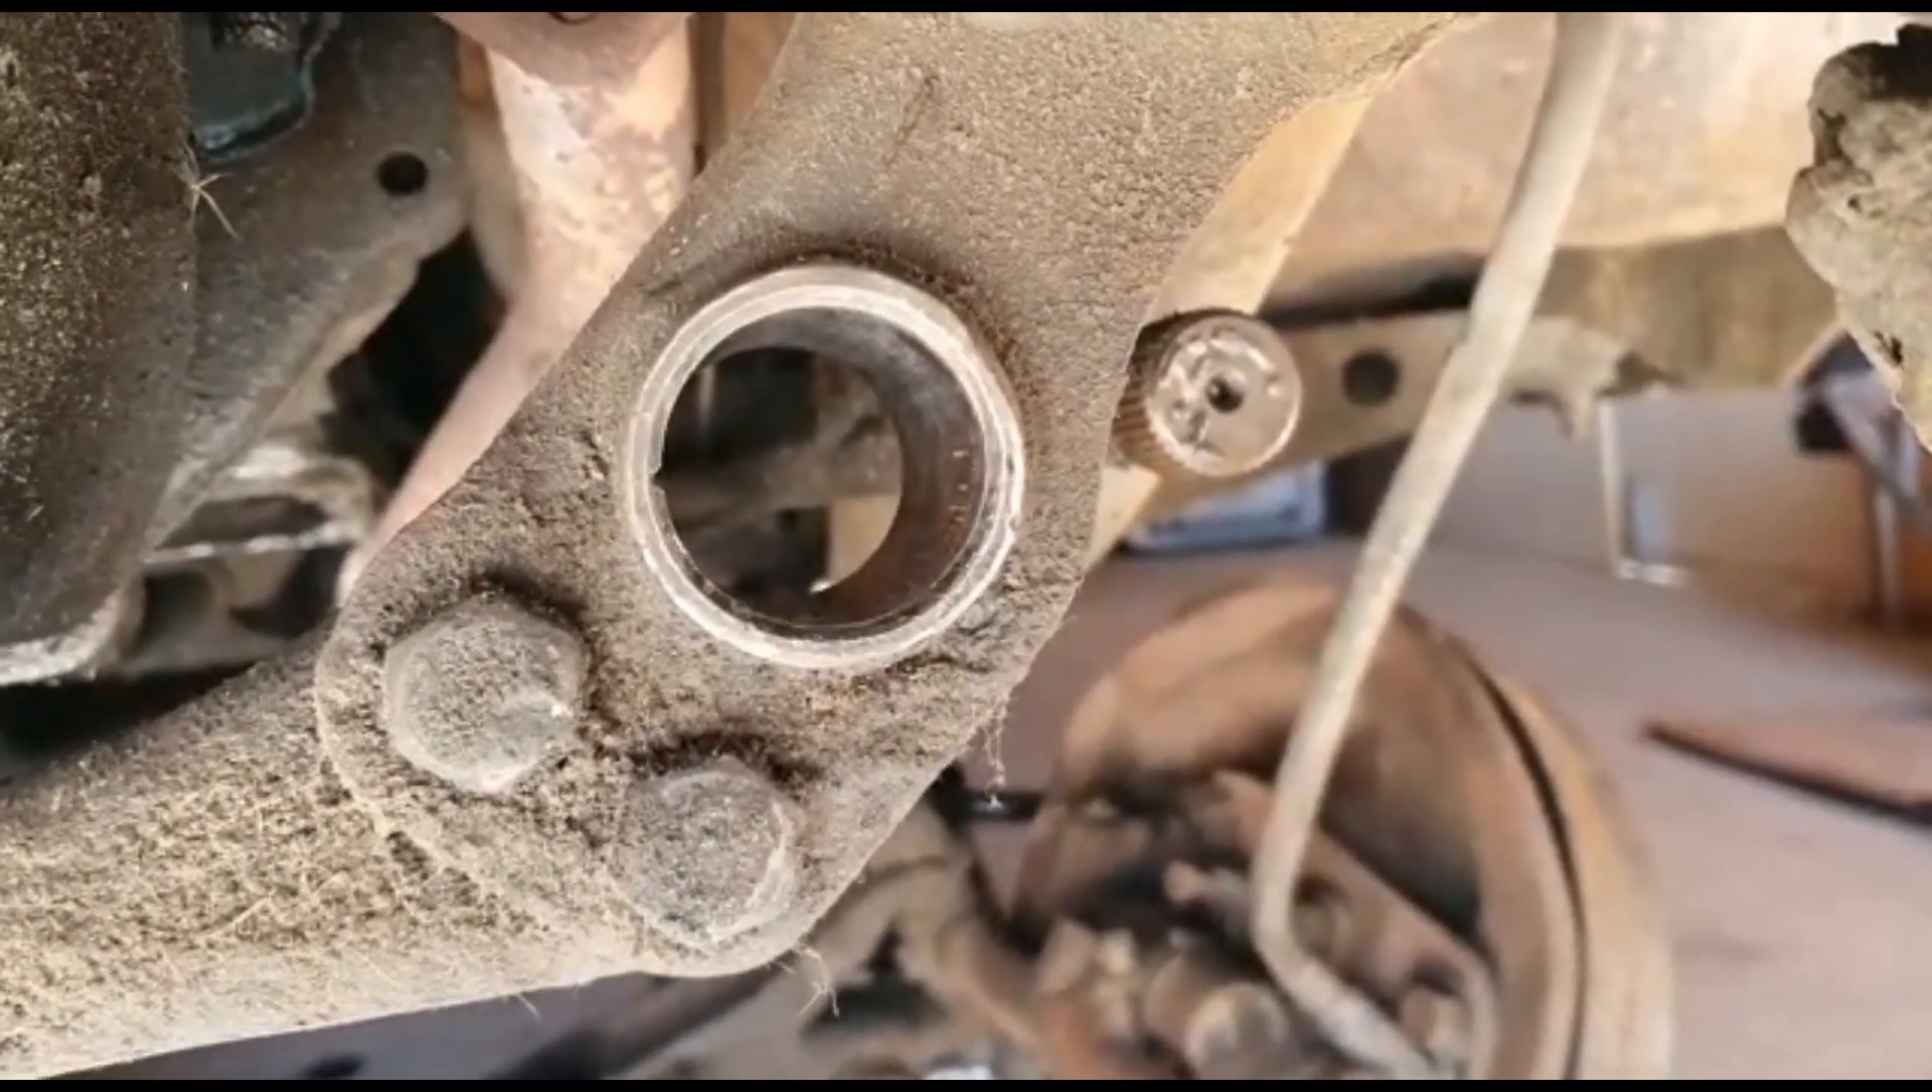I removed the old bushing From the lower control arm Took out that metal sleeve that was in there.